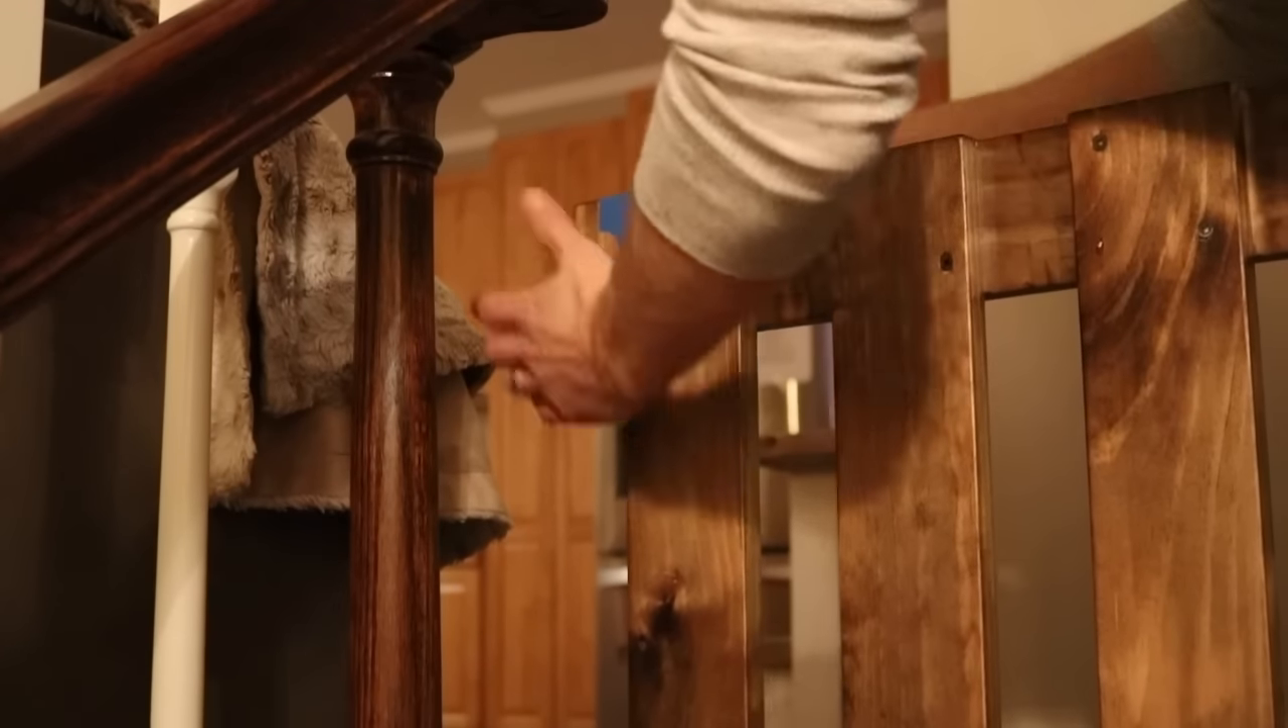The gate didn't quite reach the pole.